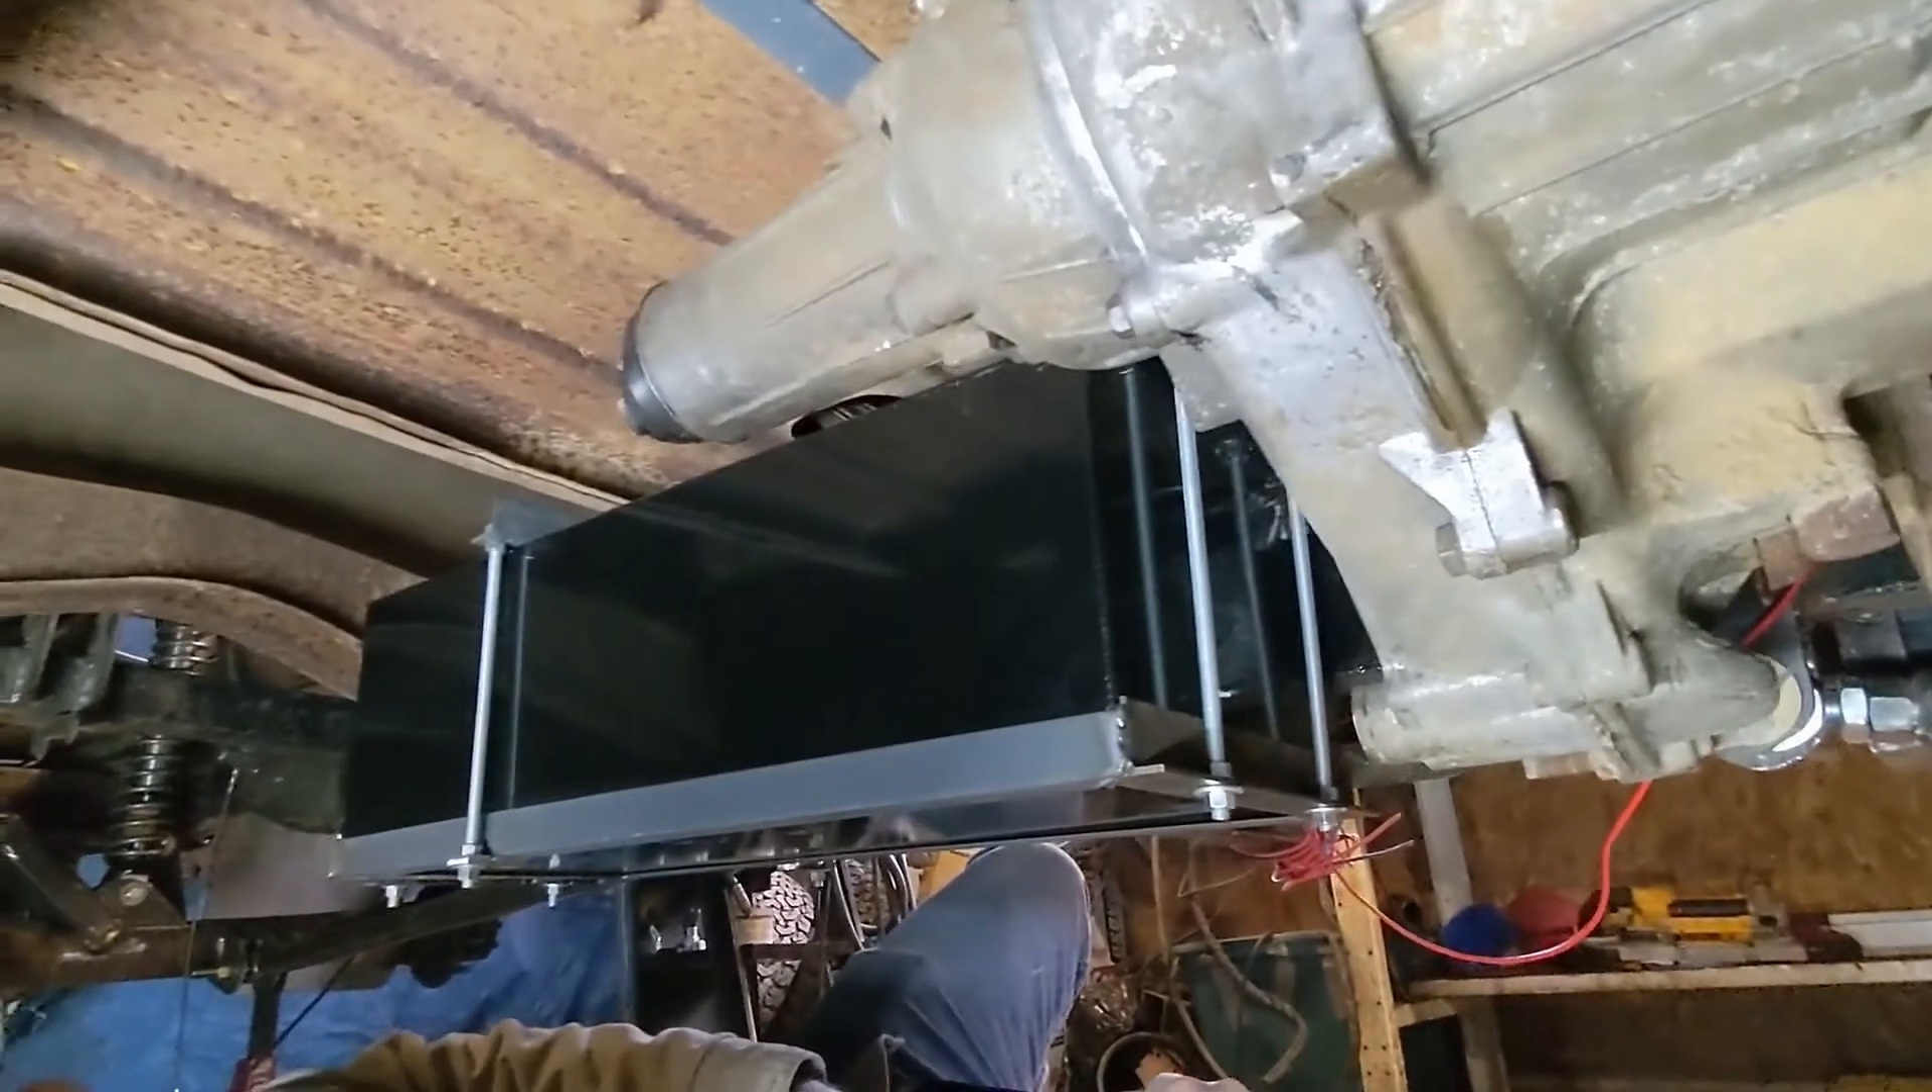All right guys that's our finished fuel tank mount up there it's got the clamp on it to hold it down.